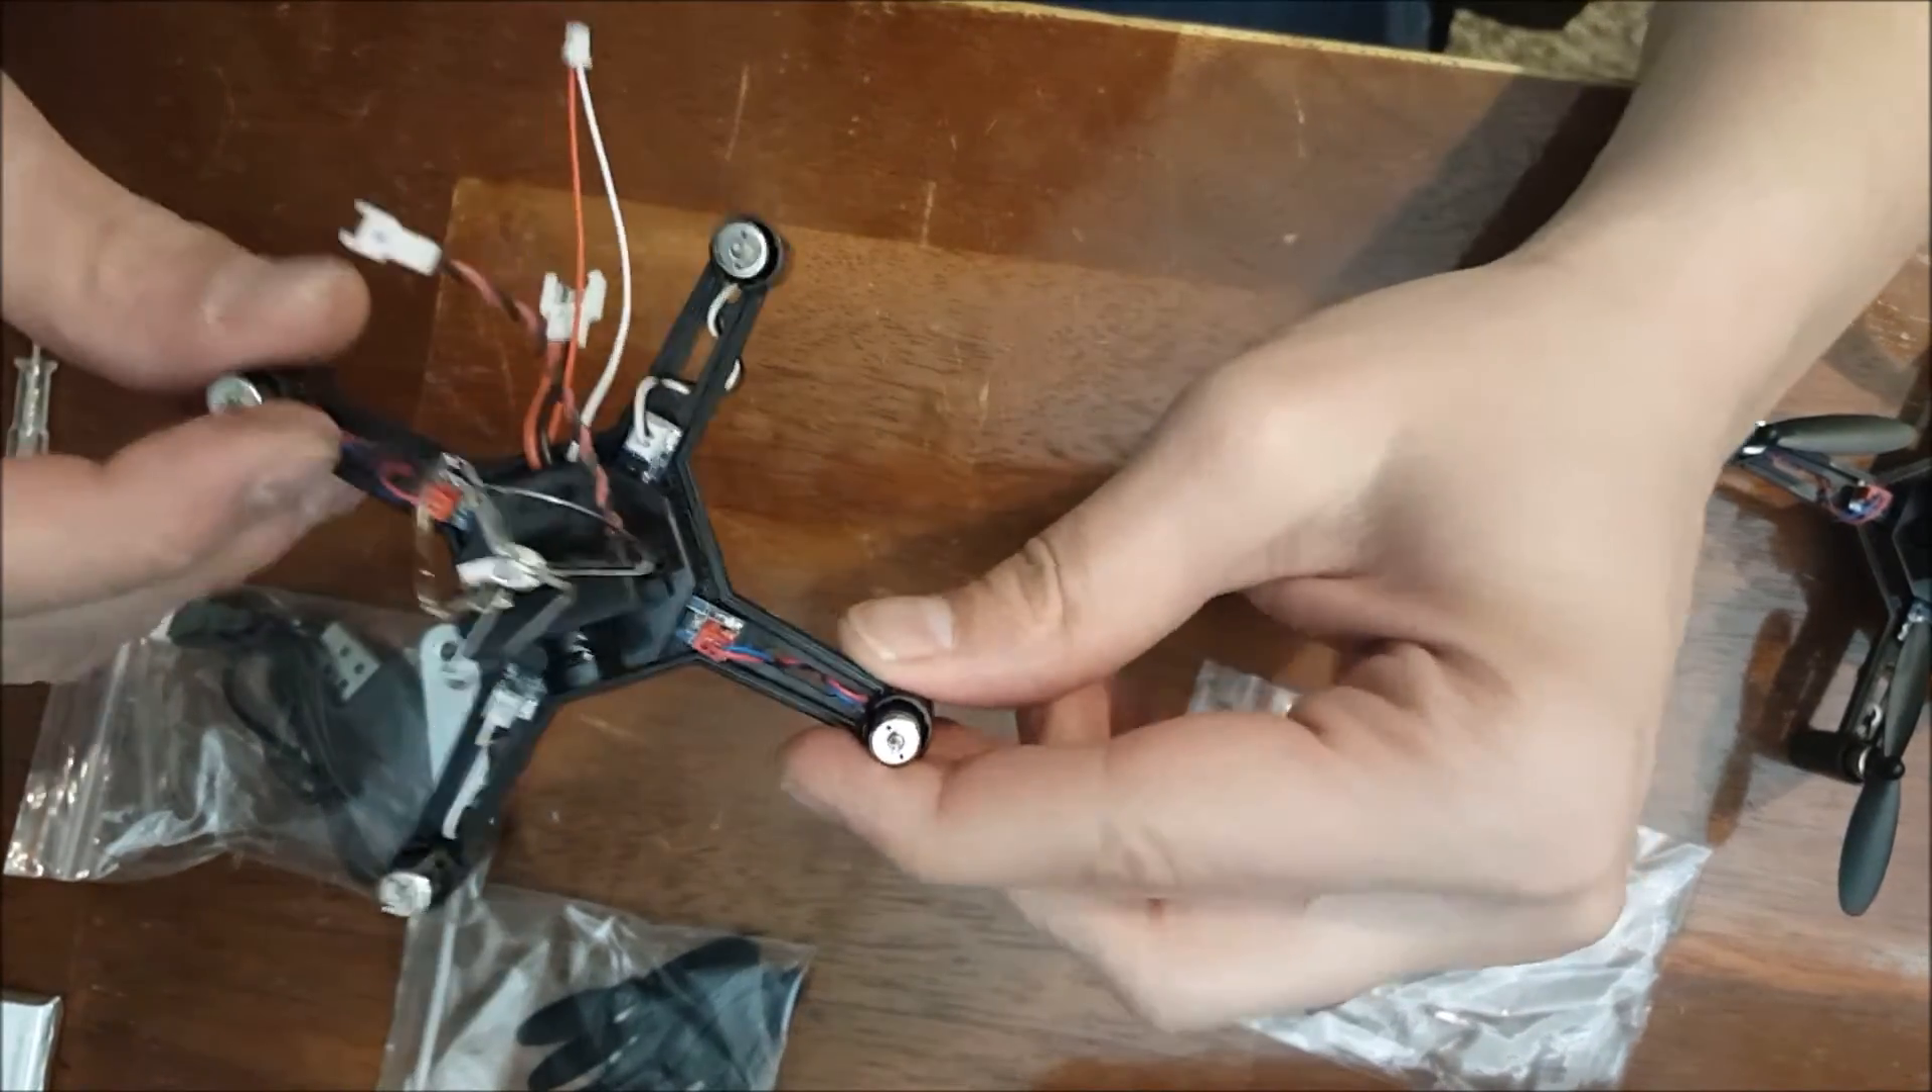So, at this point, really all that's left to do is throw the props on and a battery in it.